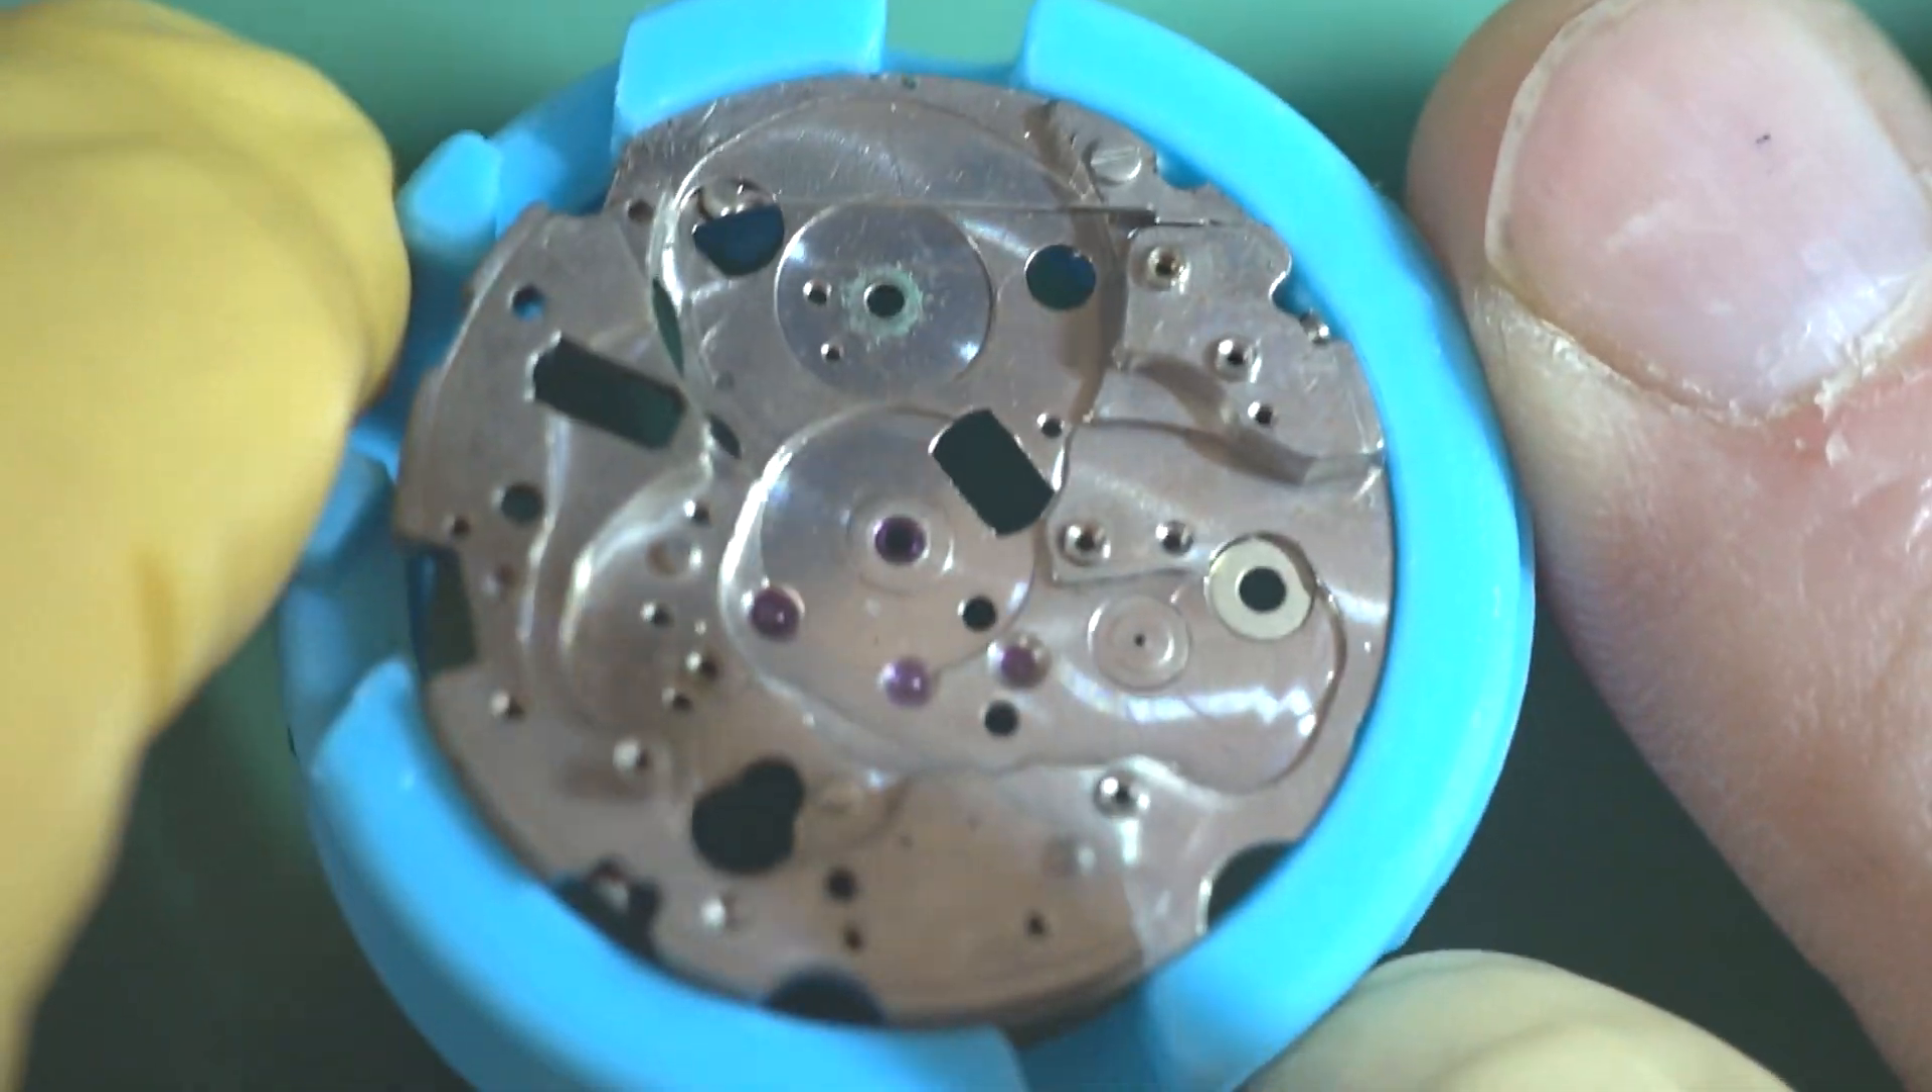Now we're back down to a bare plate.